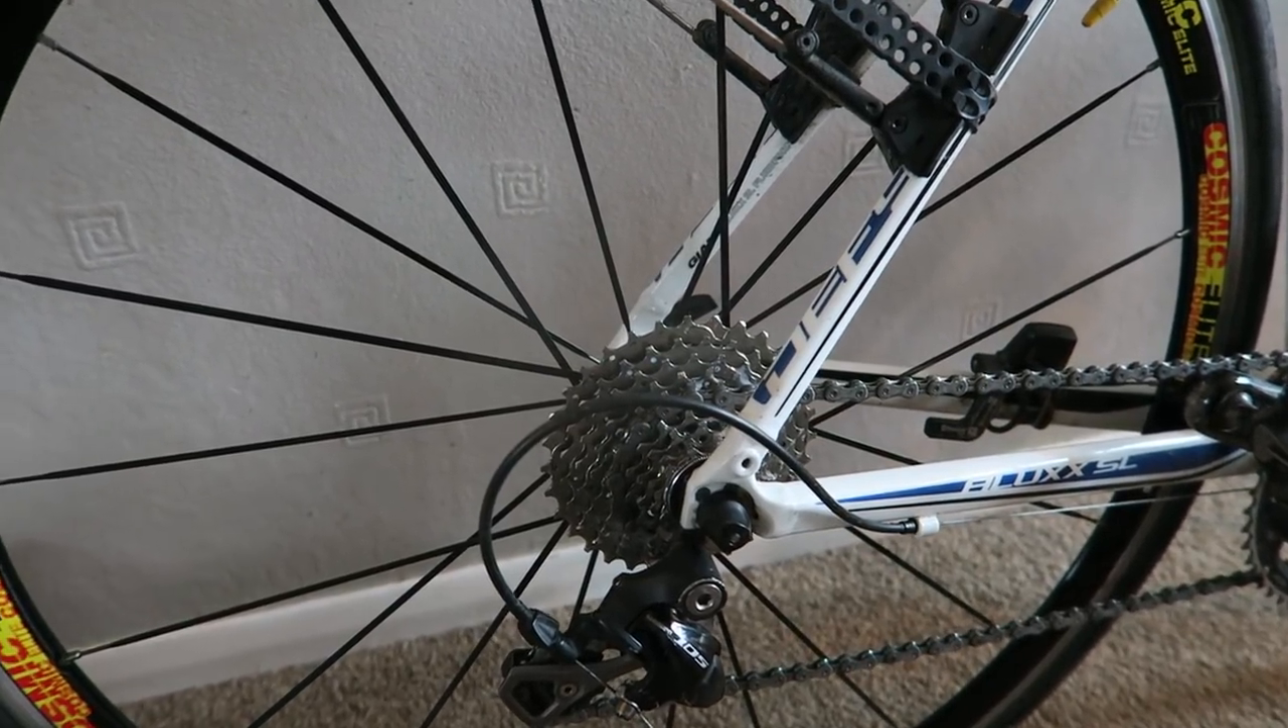The cassette is cleaned all lubed and i've put the back wheel back on the bike.